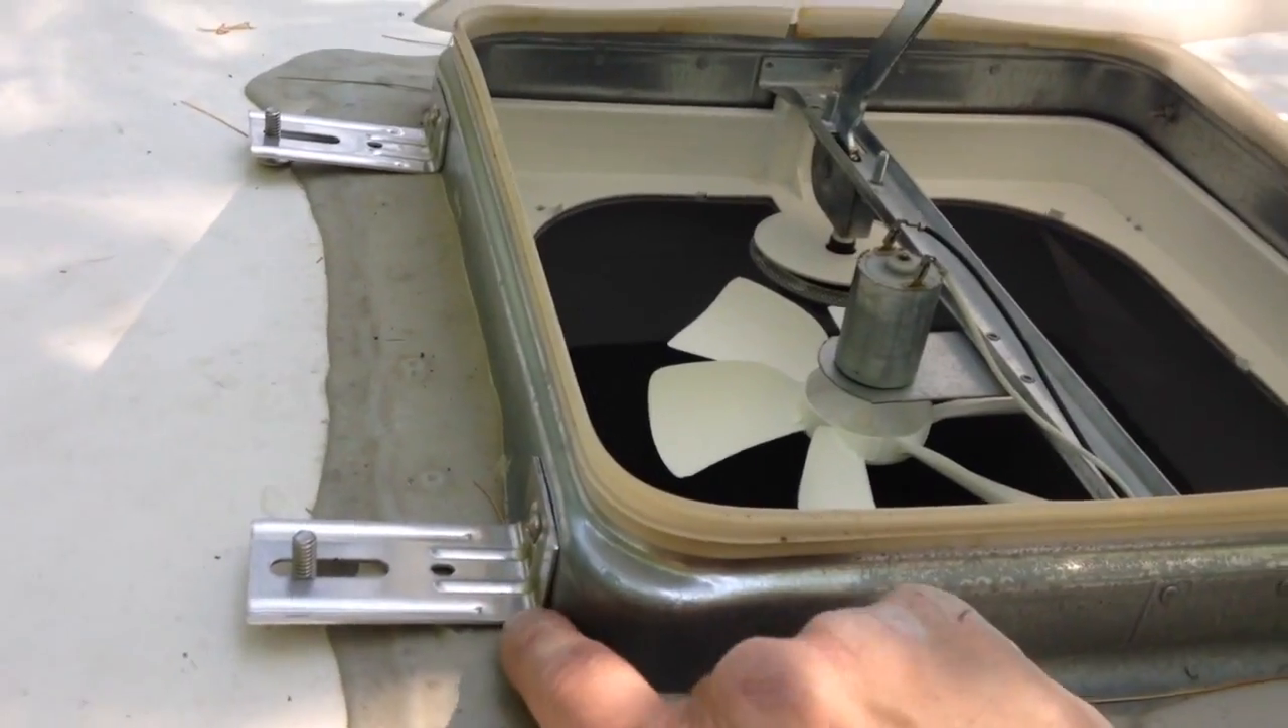Alright so I have the brackets installed on the flange.